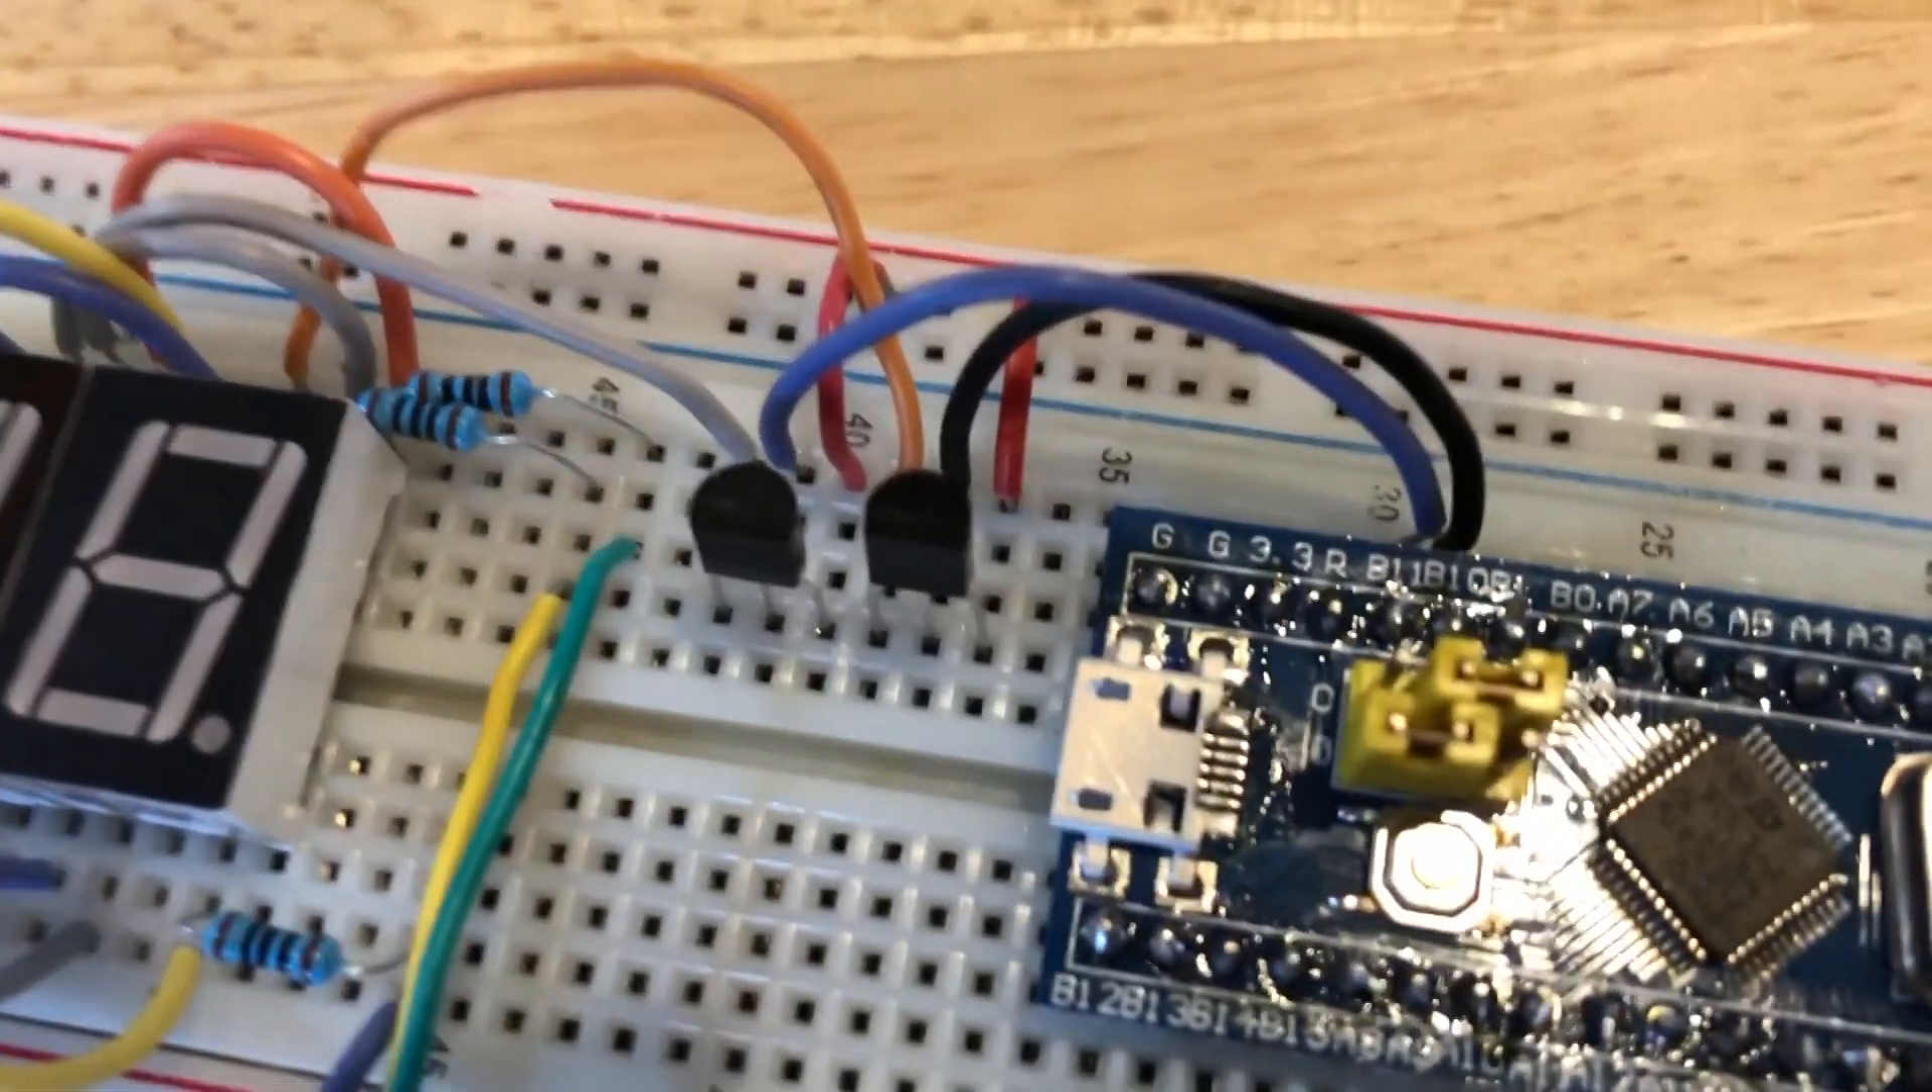So, here's the updated circuit. I've added the two transistors.